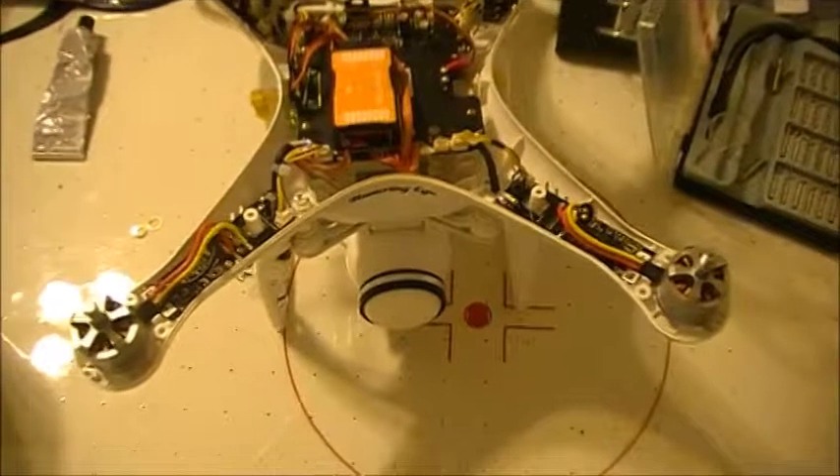All right just so you guys can see this is what the phantom looks like with the shell off.